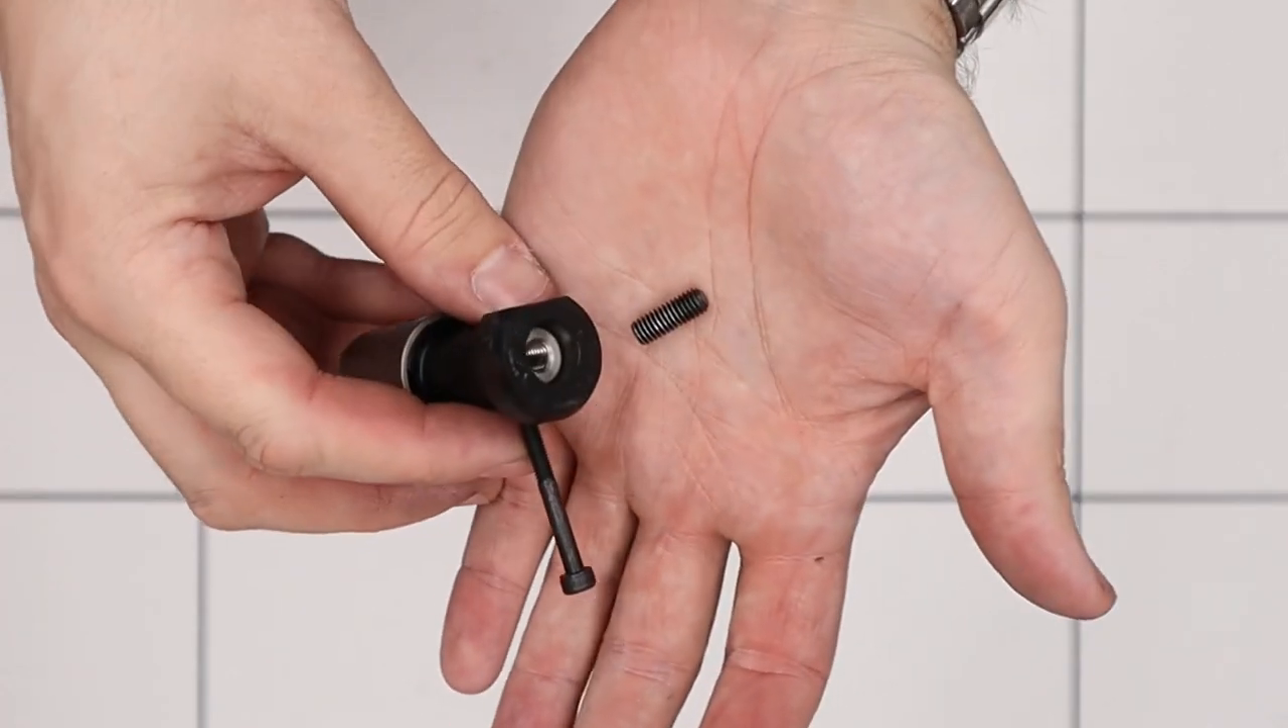And here we have the grub screw removed from the front of the hammer.